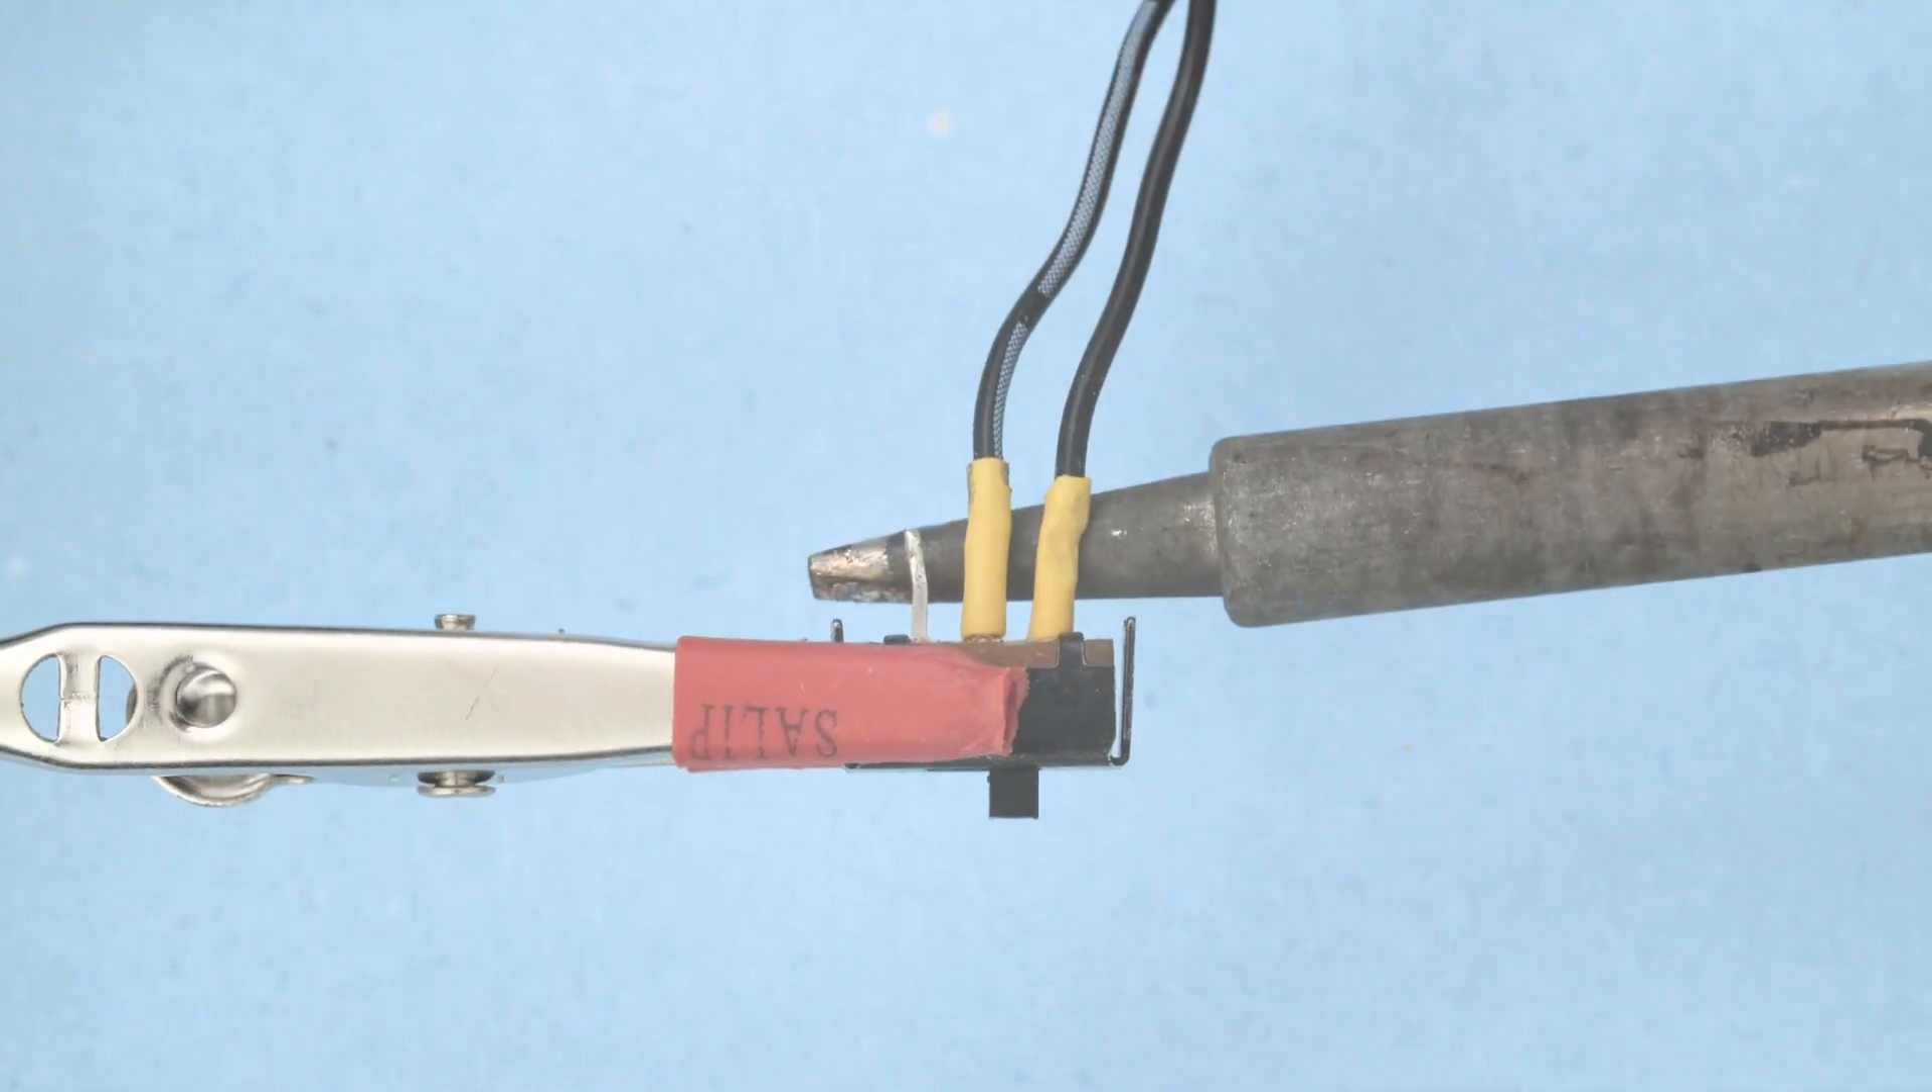A slide switch is wired up and it has pieces of heat shrink tubing to insulate the connections.